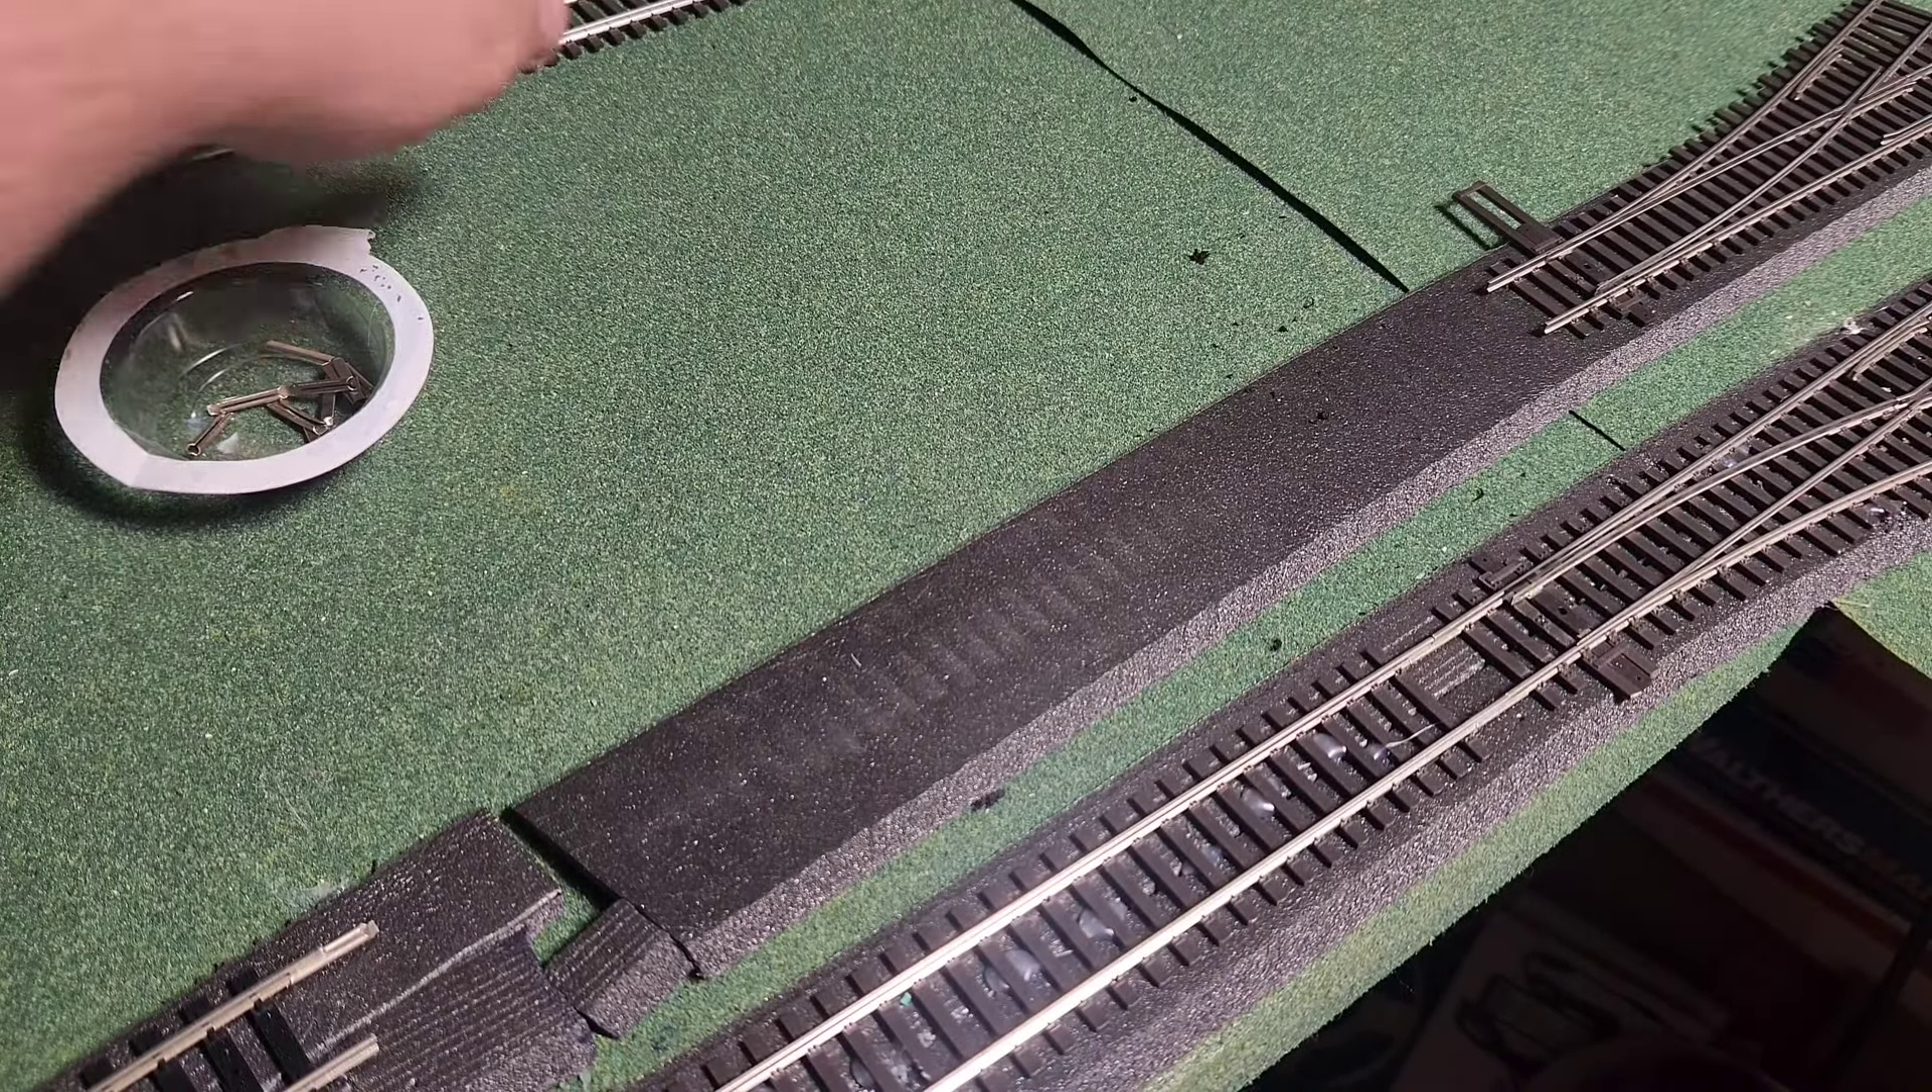Now we need to work on The section of track here that we have missing.